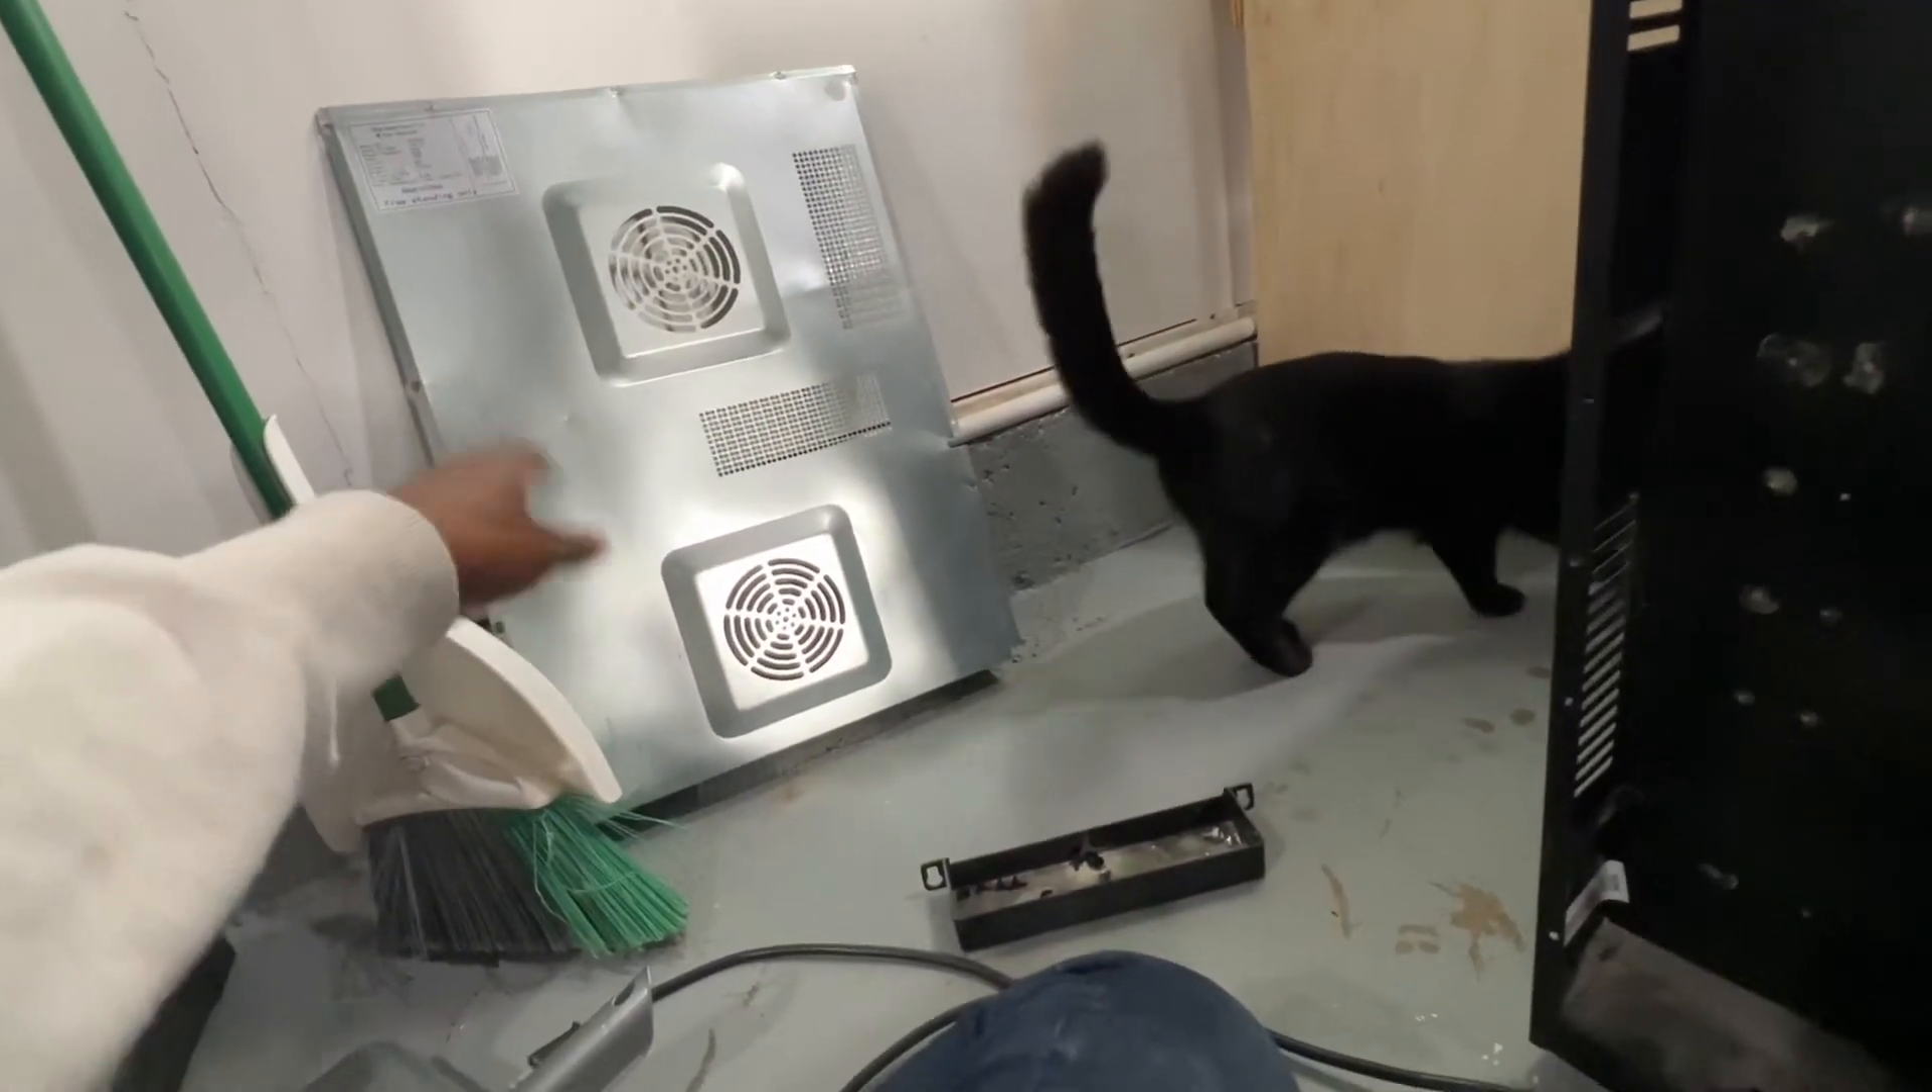So far, what I've done, I took off the back panel, which was super easy.